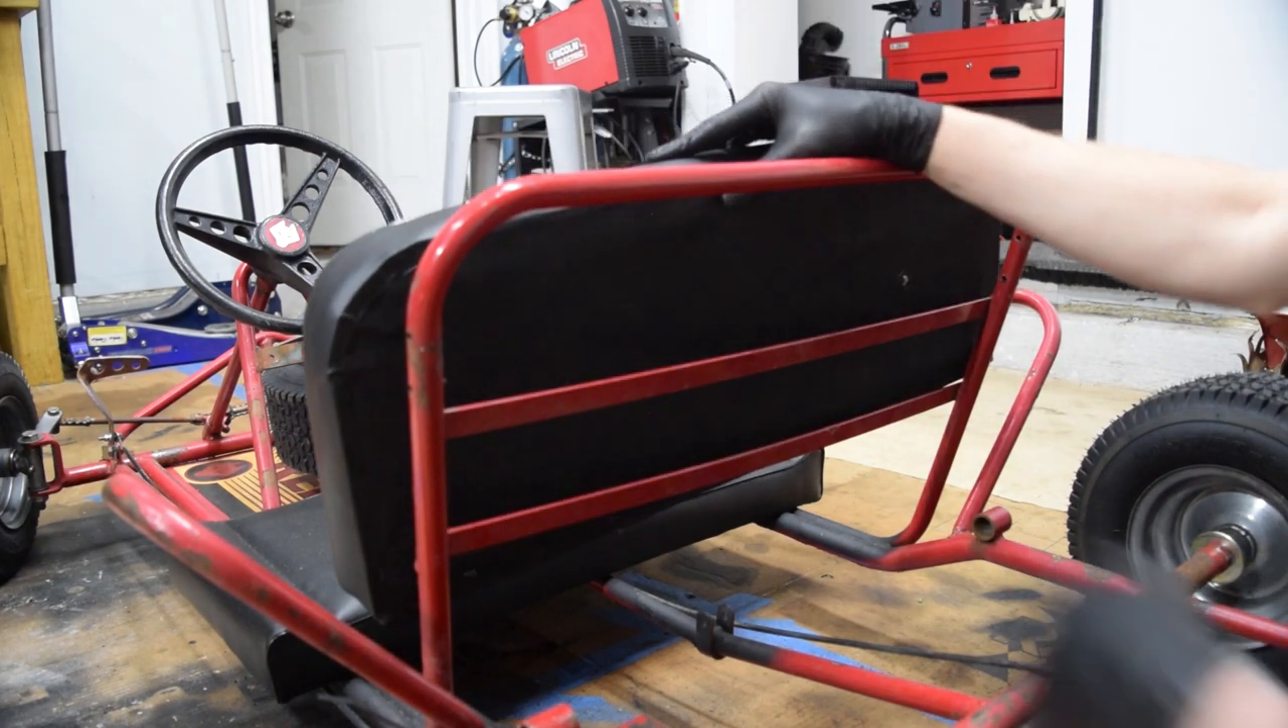I just ordered a generic Manco seat and it fits really really well.